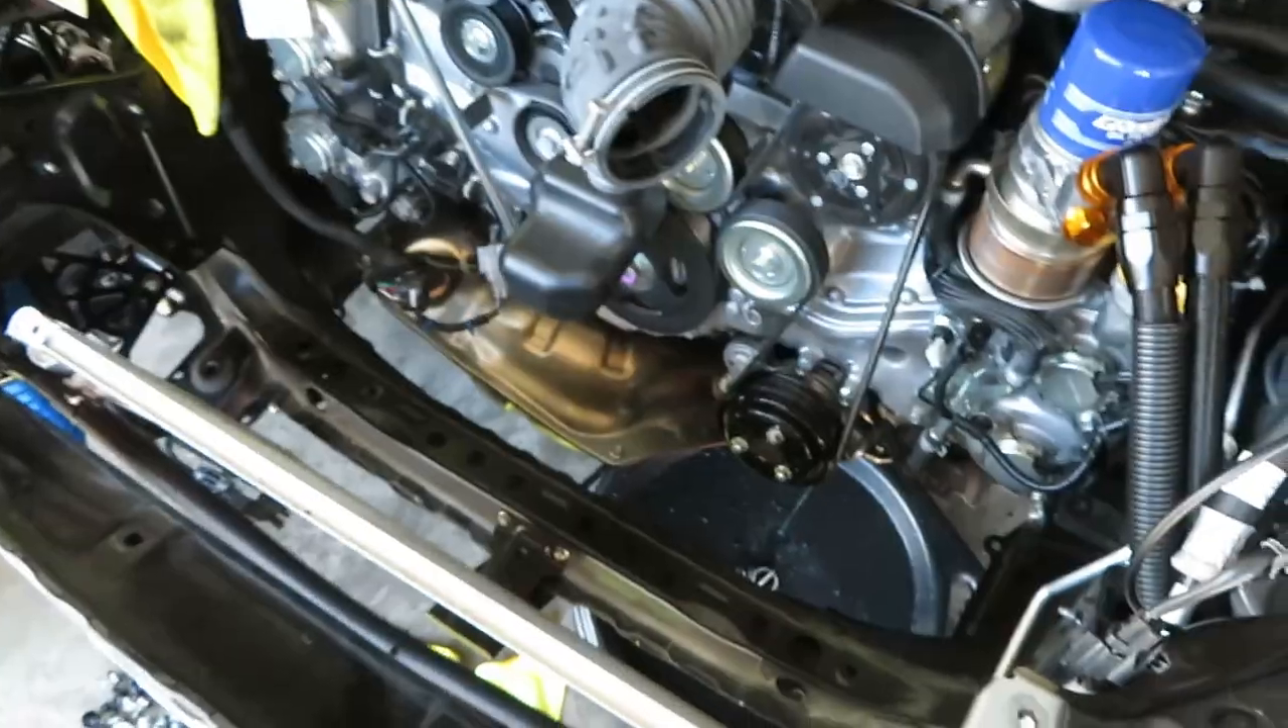All right so I got the radiator out.